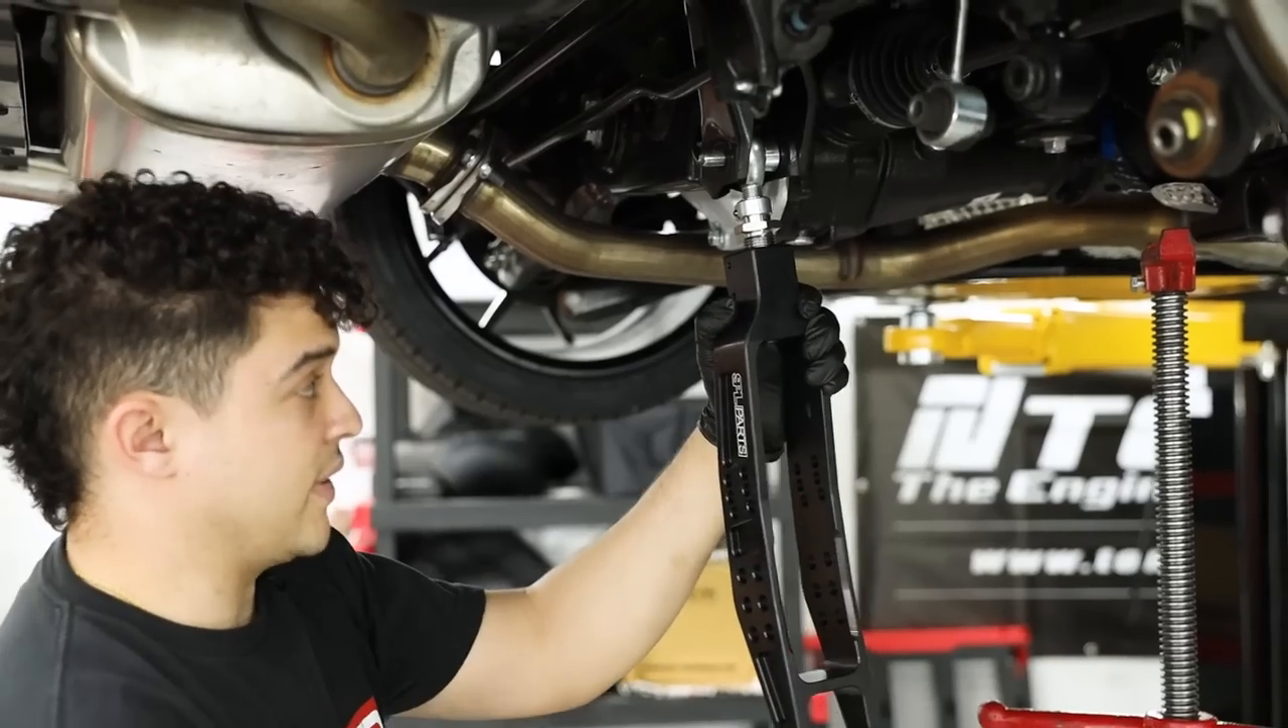All right so we've got the OEM arm off and we're getting the SPL arm on.